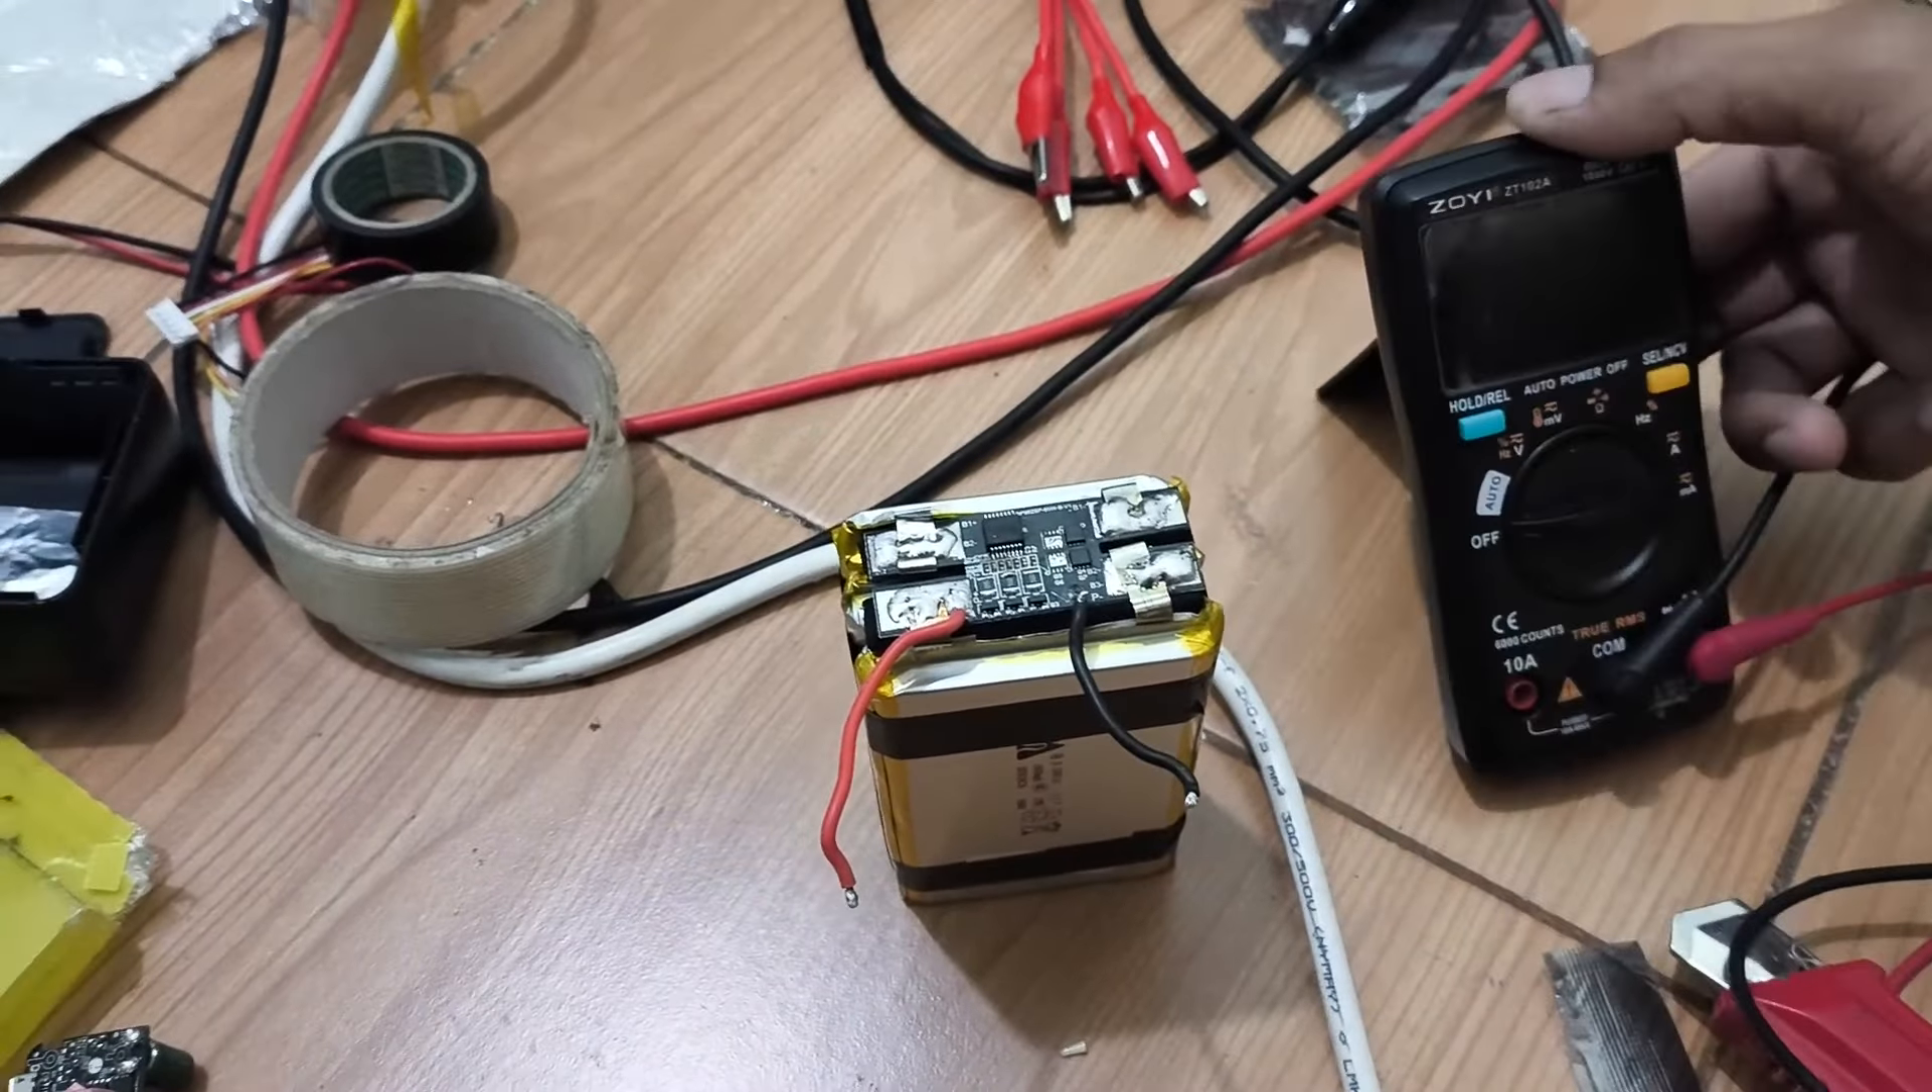Ini udah dipasang BMS, kita coba cek voltasinya.